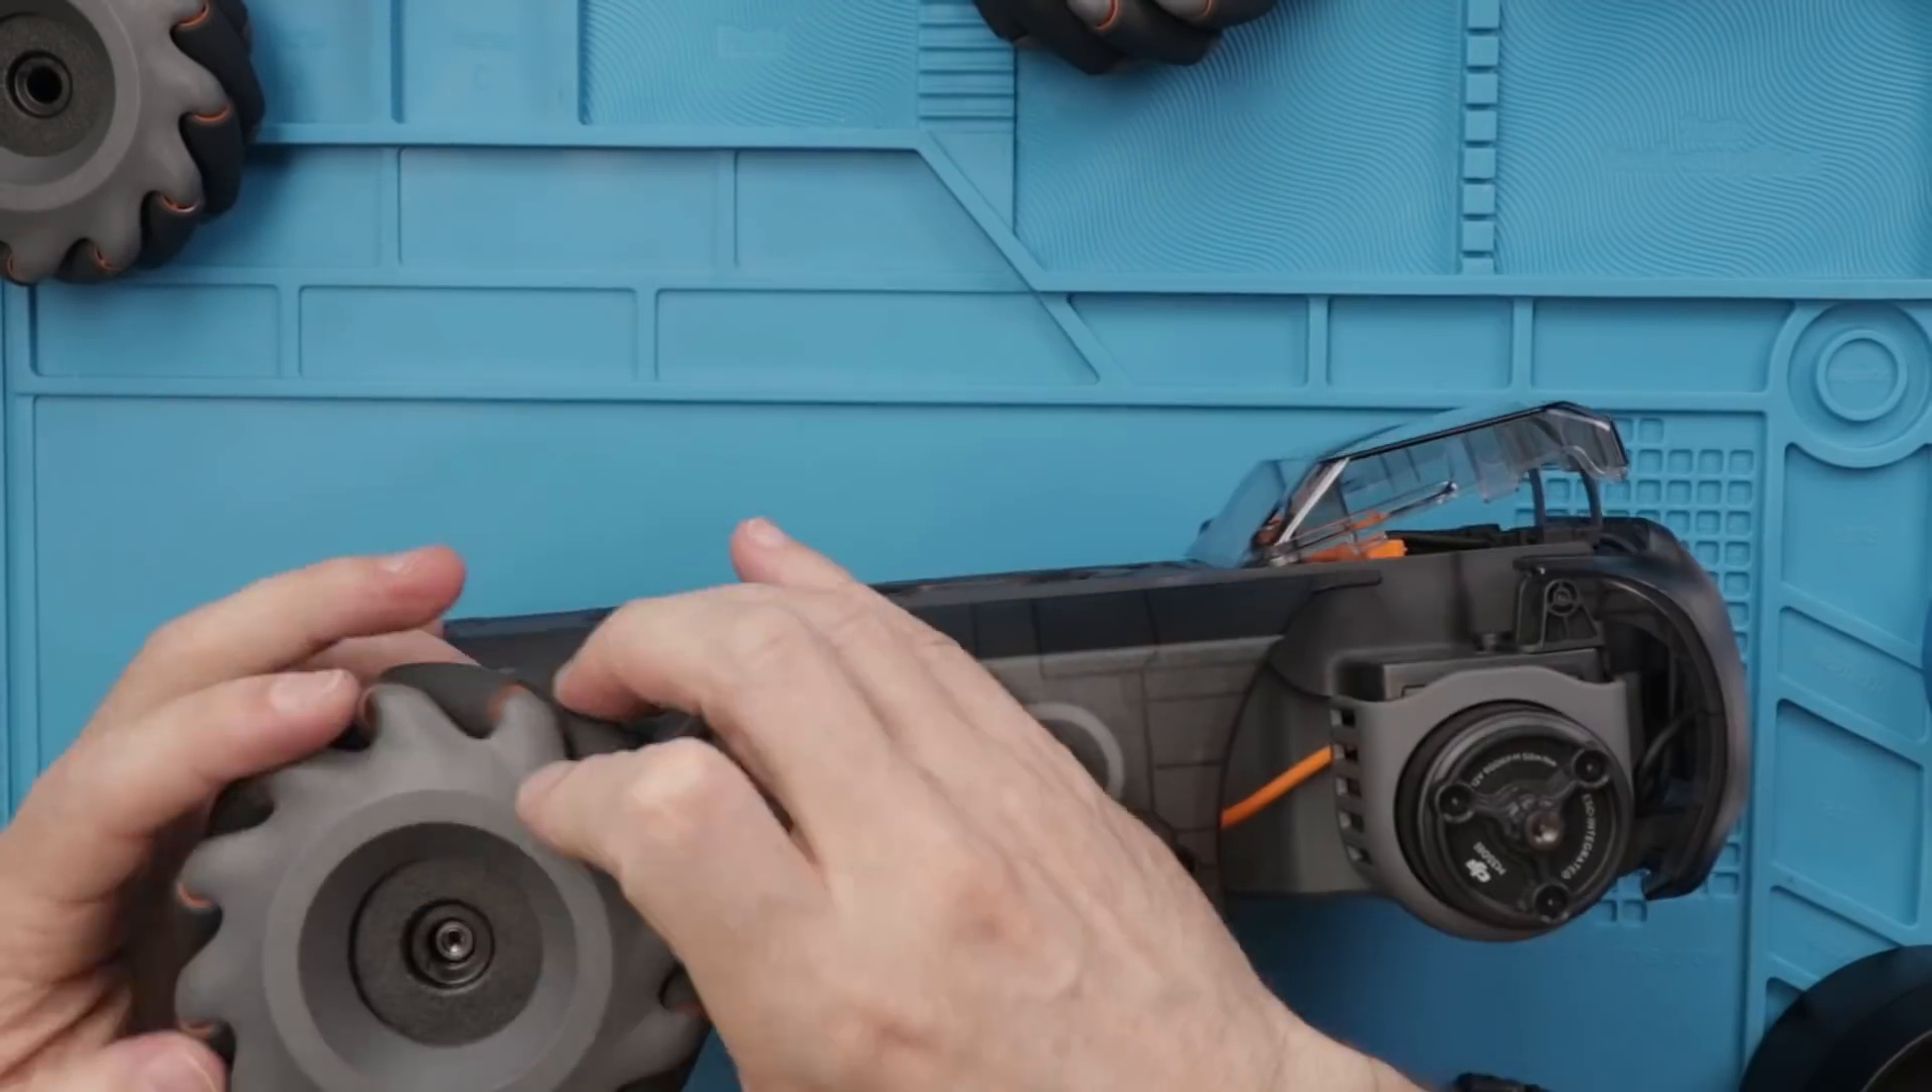Now we just need to install the wheels on and then we'll have a rolling robot.